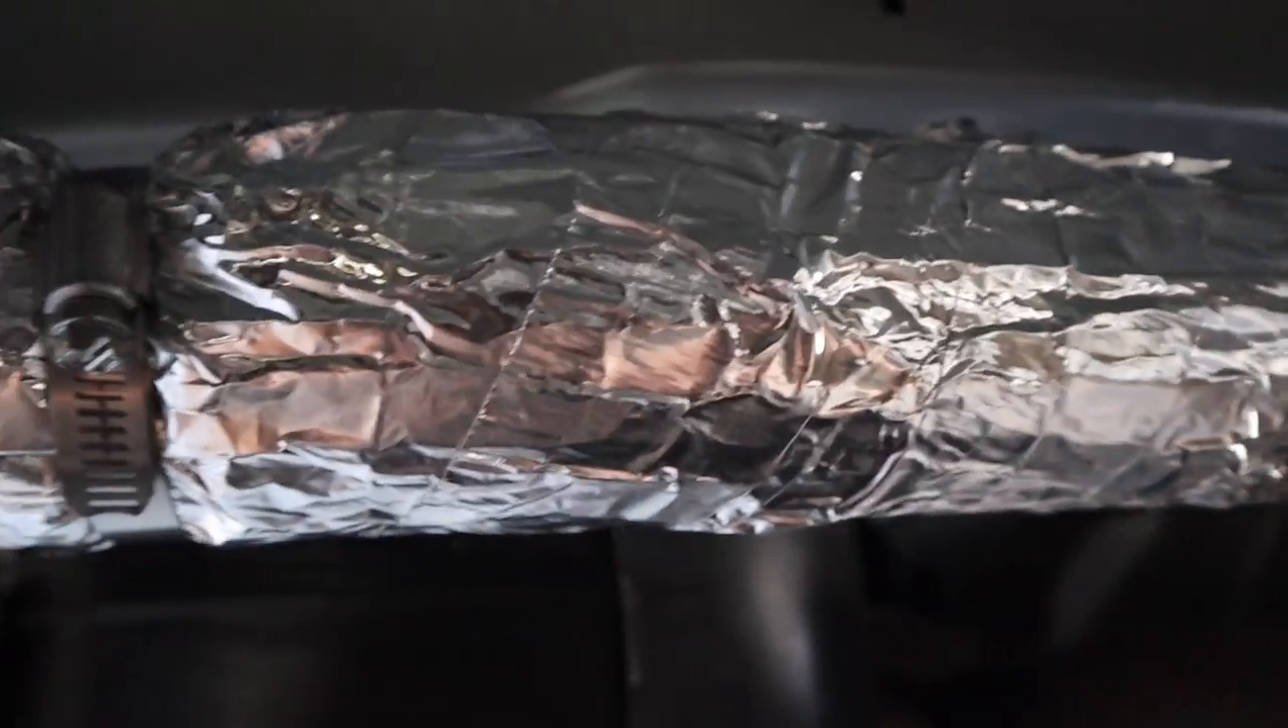As you can see, I've got my pipe insulated, wrapped in aluminum tape, and clamped.